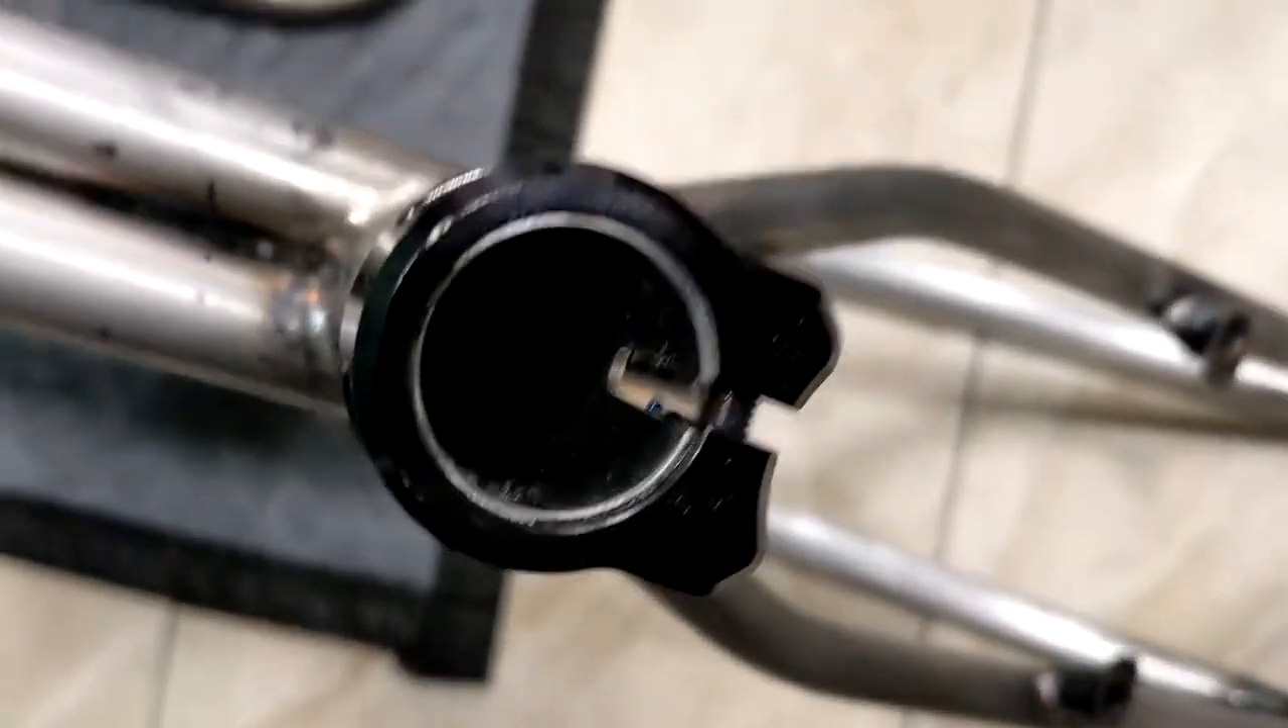It's an American bottom bracket with mid bearings. I got the seat clamp on, JW.